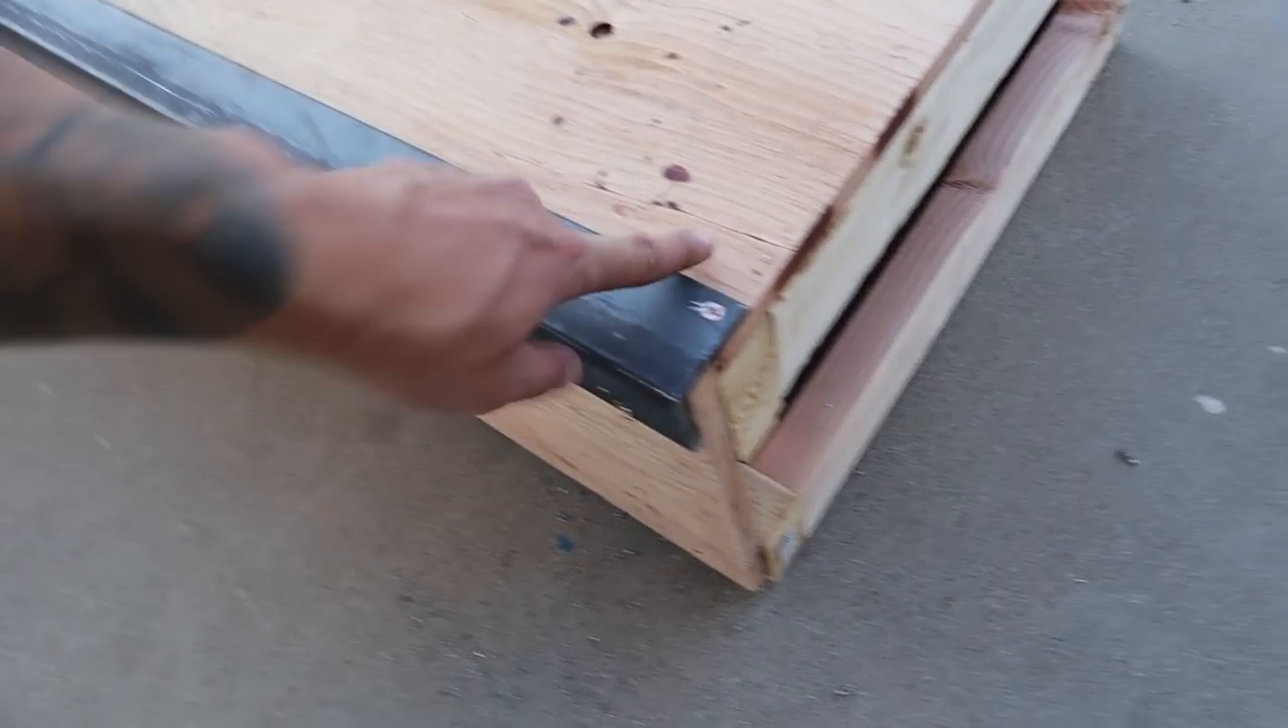All right that's the box assembled screwed down.